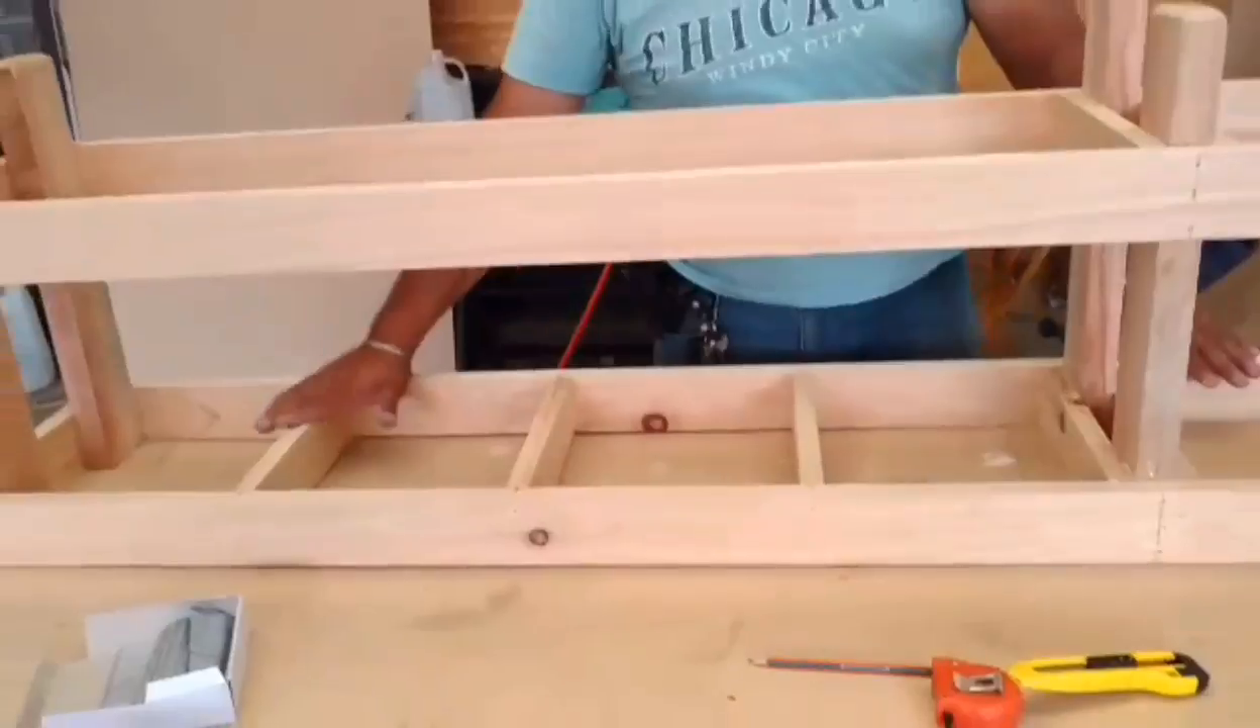Bueno ya terminamos De poner estos tres Travesaños Que son nuestros refuerzos.